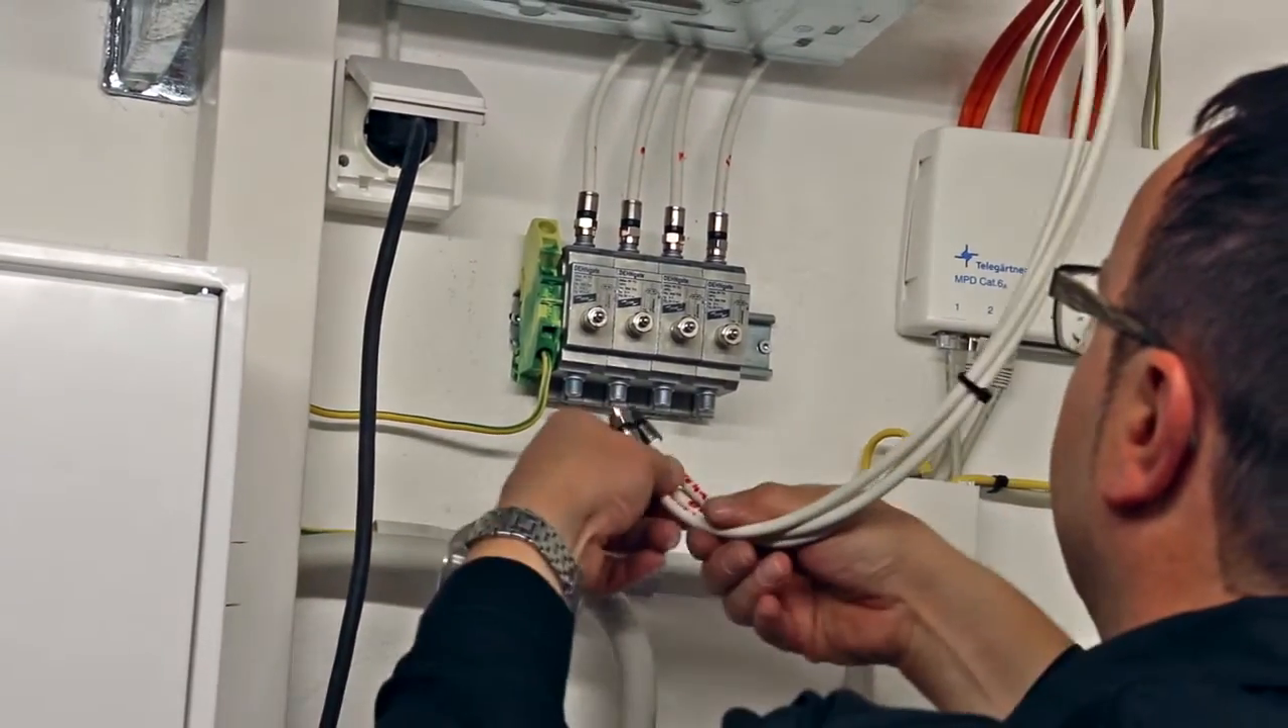Somit sind hier oben nun die 4 Speisekabel der Satellitenschüssel aufgelegt.